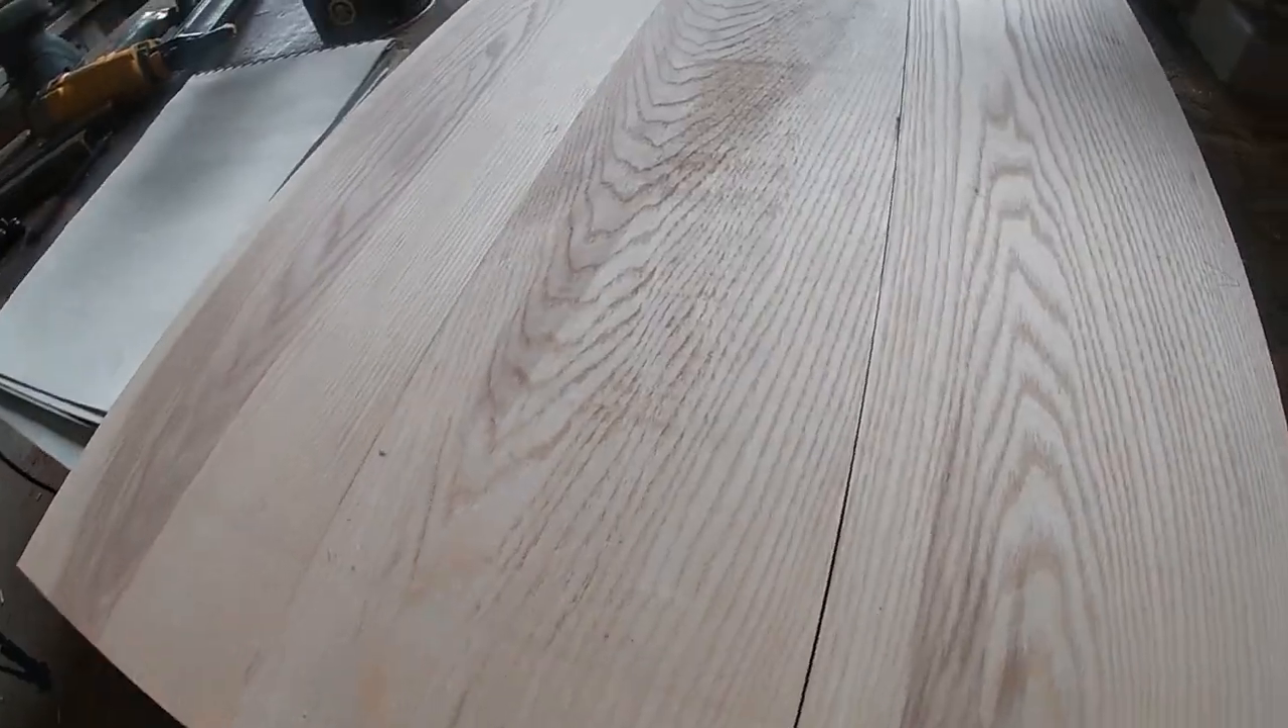As you can see, these gaps are pretty atrocious.